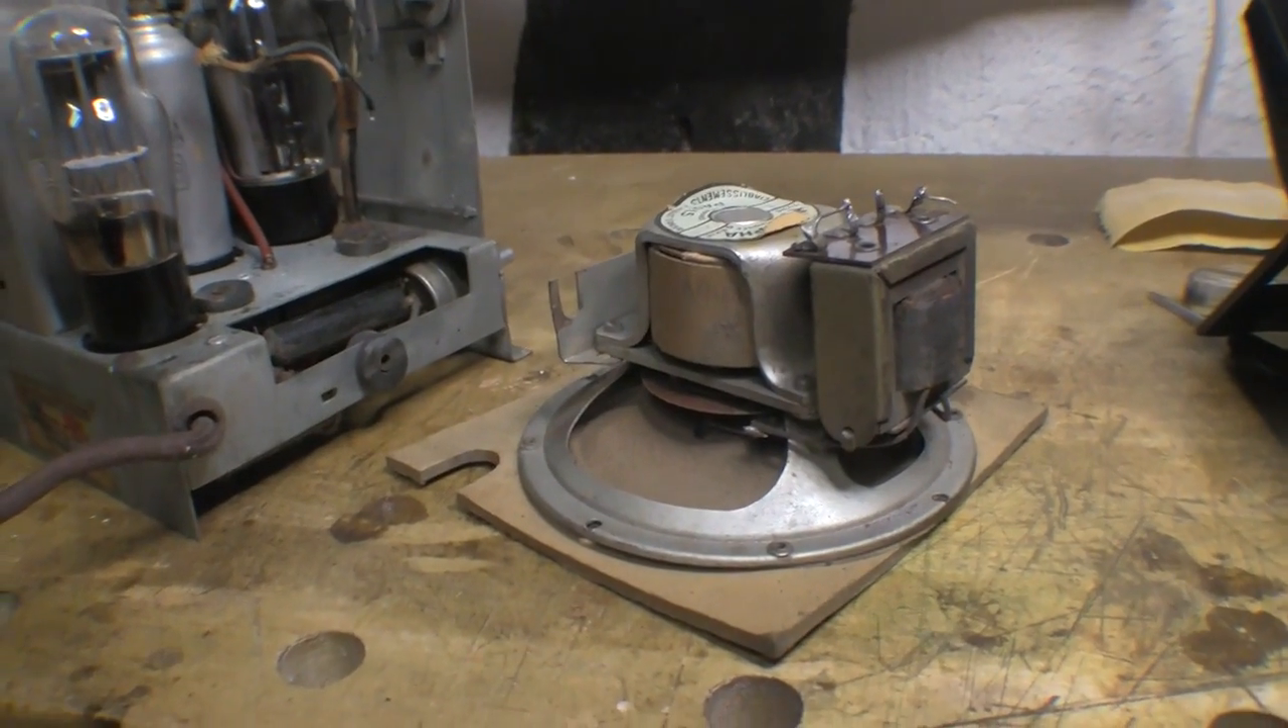Okay at this stage I've taken the speaker bracket and assembly off.